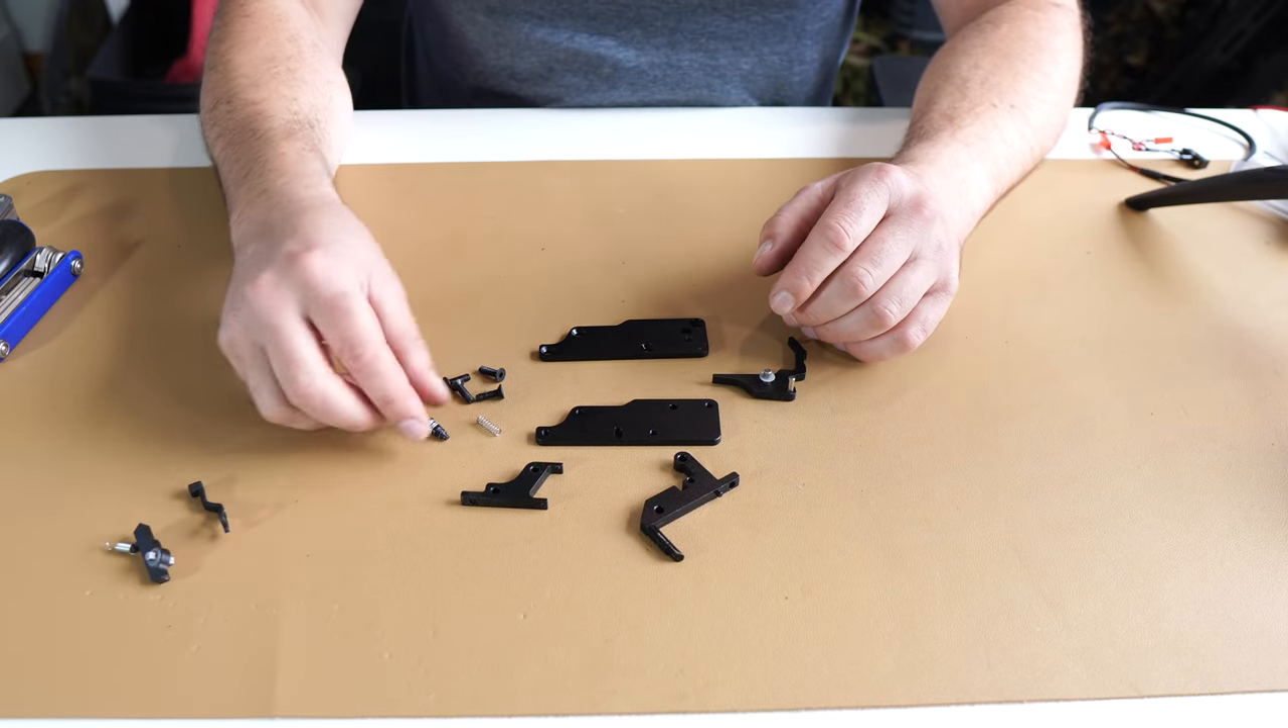We've now got a trigger in pieces.